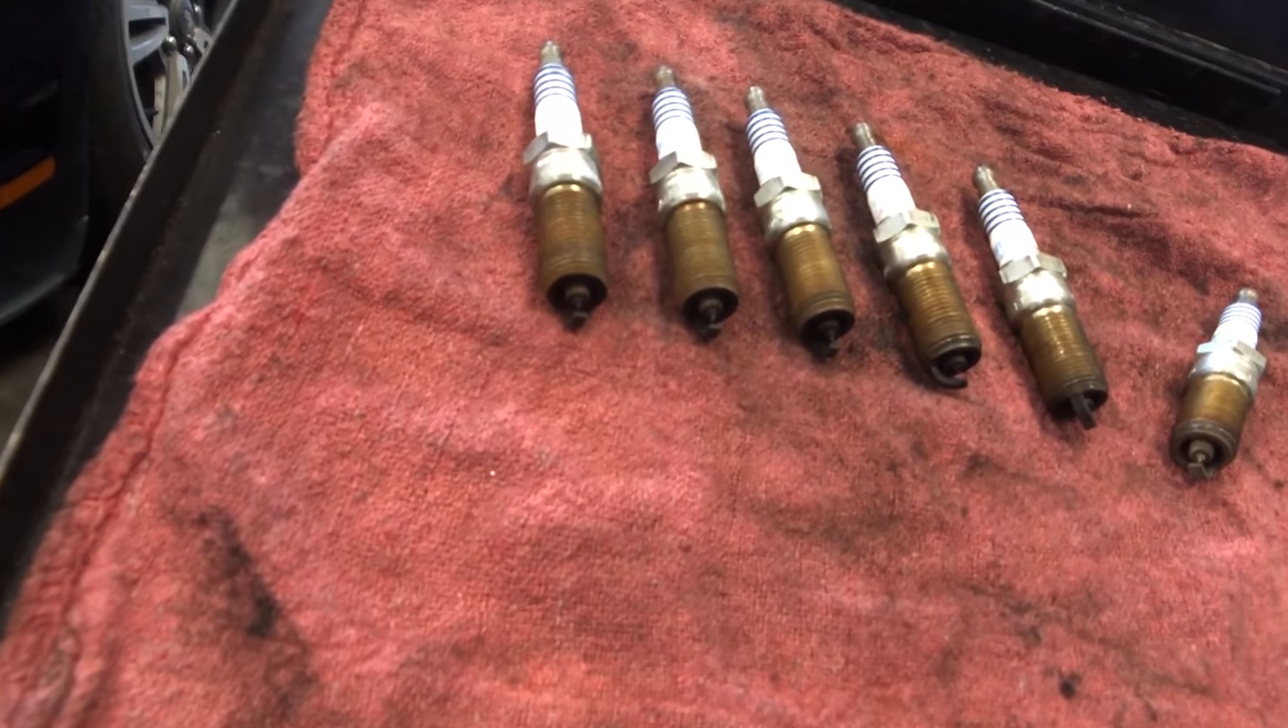All right, I got all the spark plugs out.